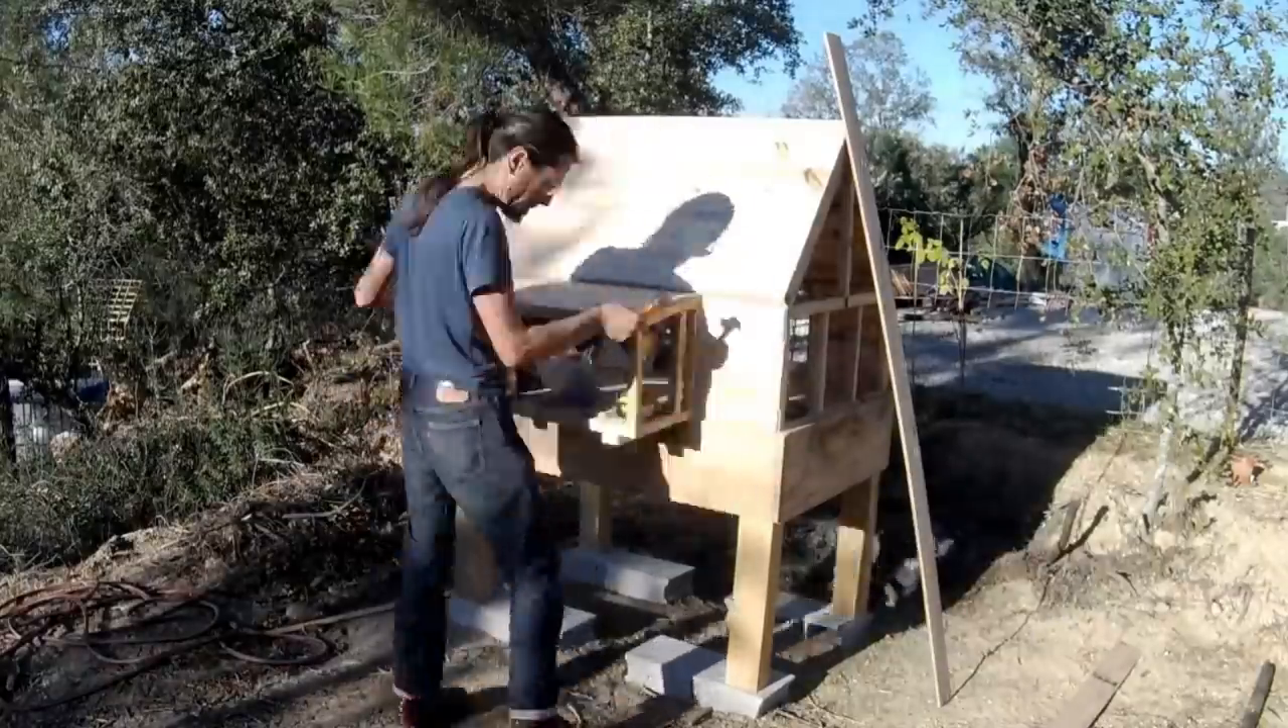The roof is on.